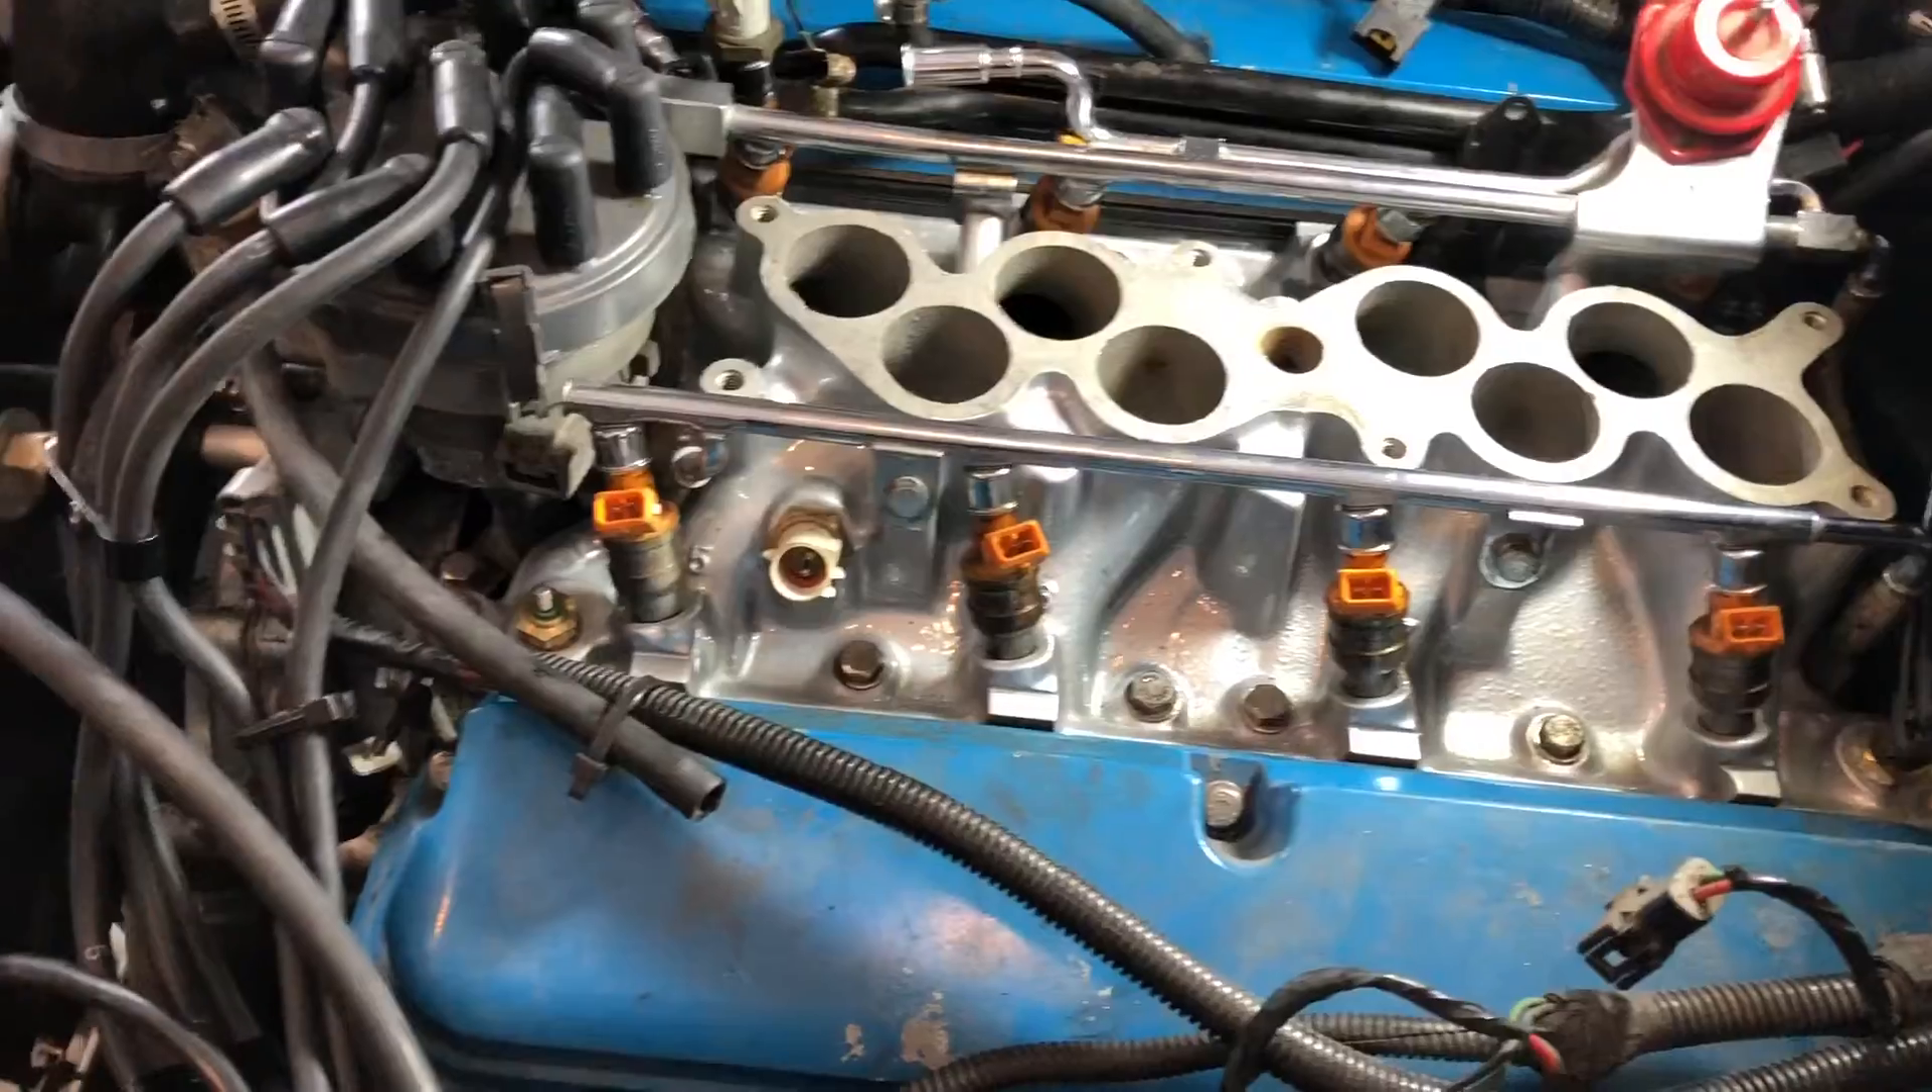So a little preview here you see i have the the gt40 intake manifold already installed and looking really sharp.